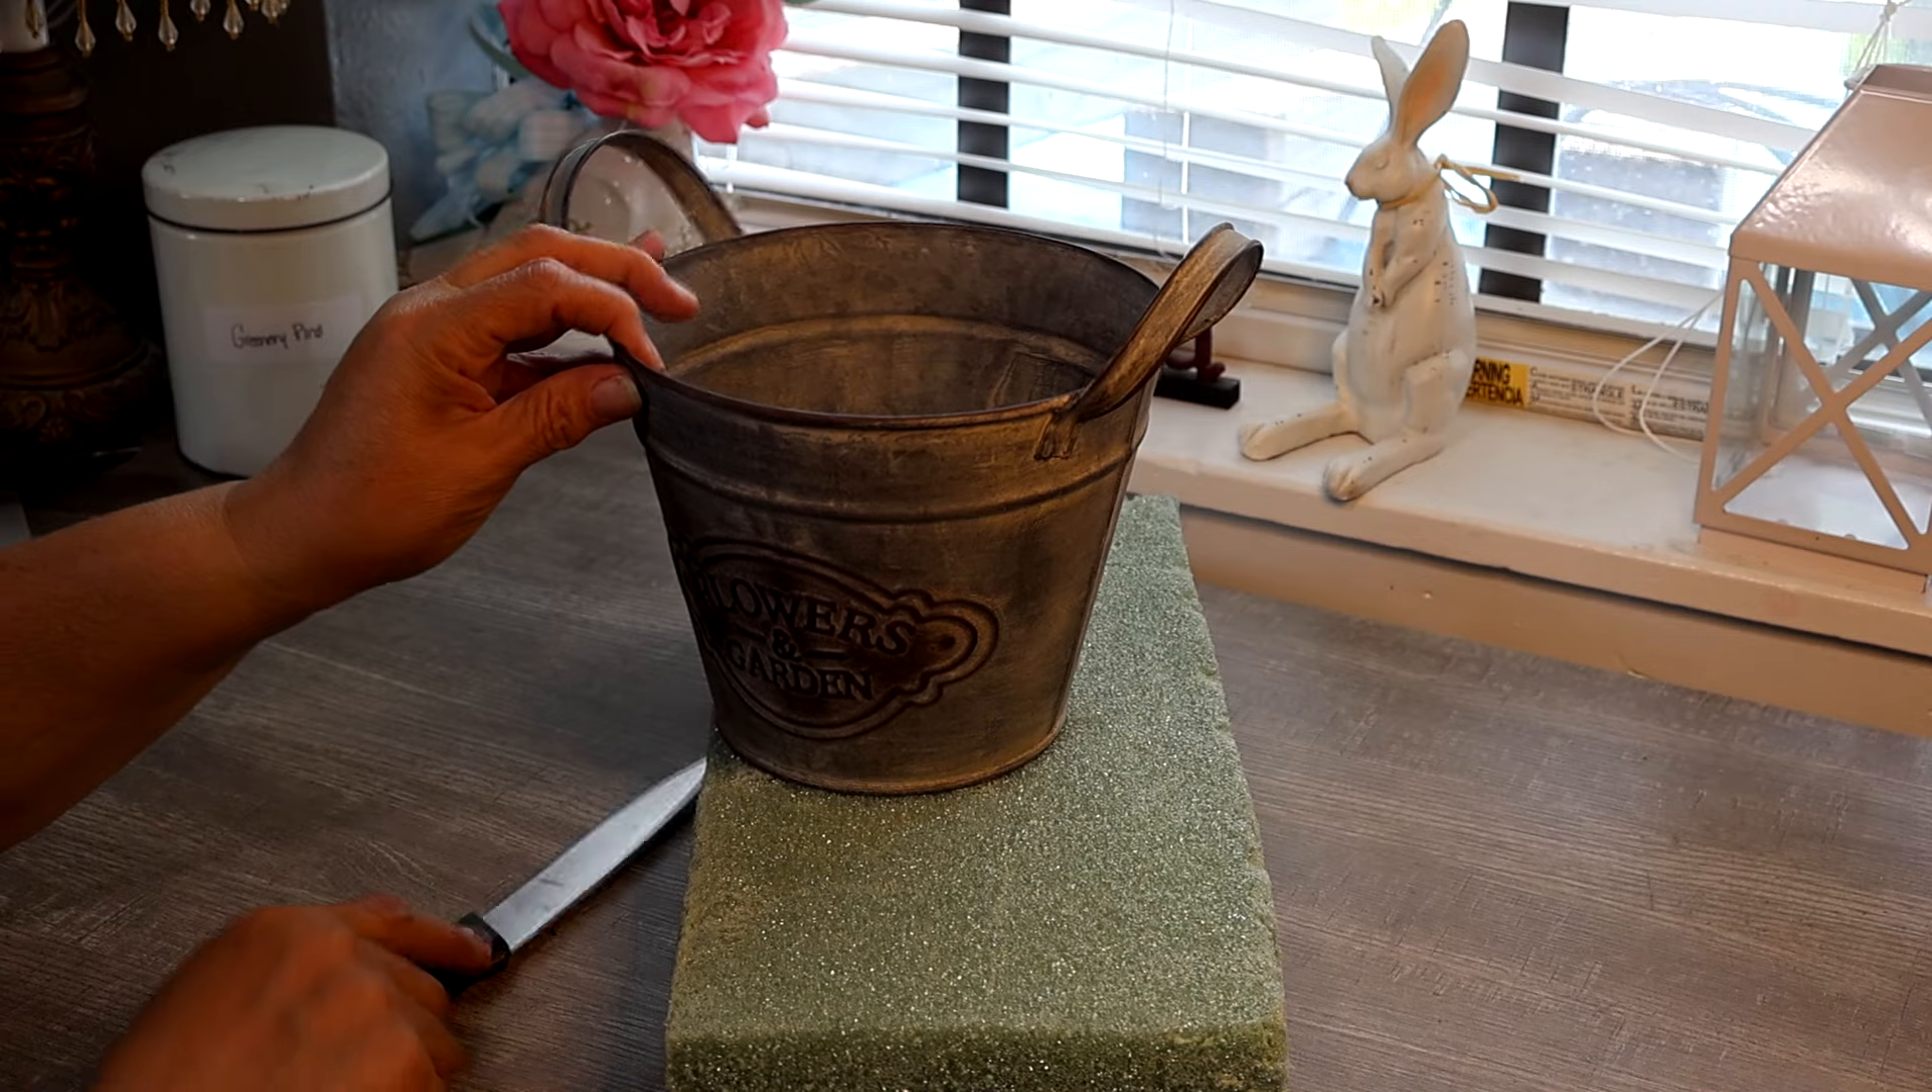Now obviously this piece of styrofoam is too big to fit in here so I'm going to cut out a piece that's just big enough to fit snugly in the top section of my container.